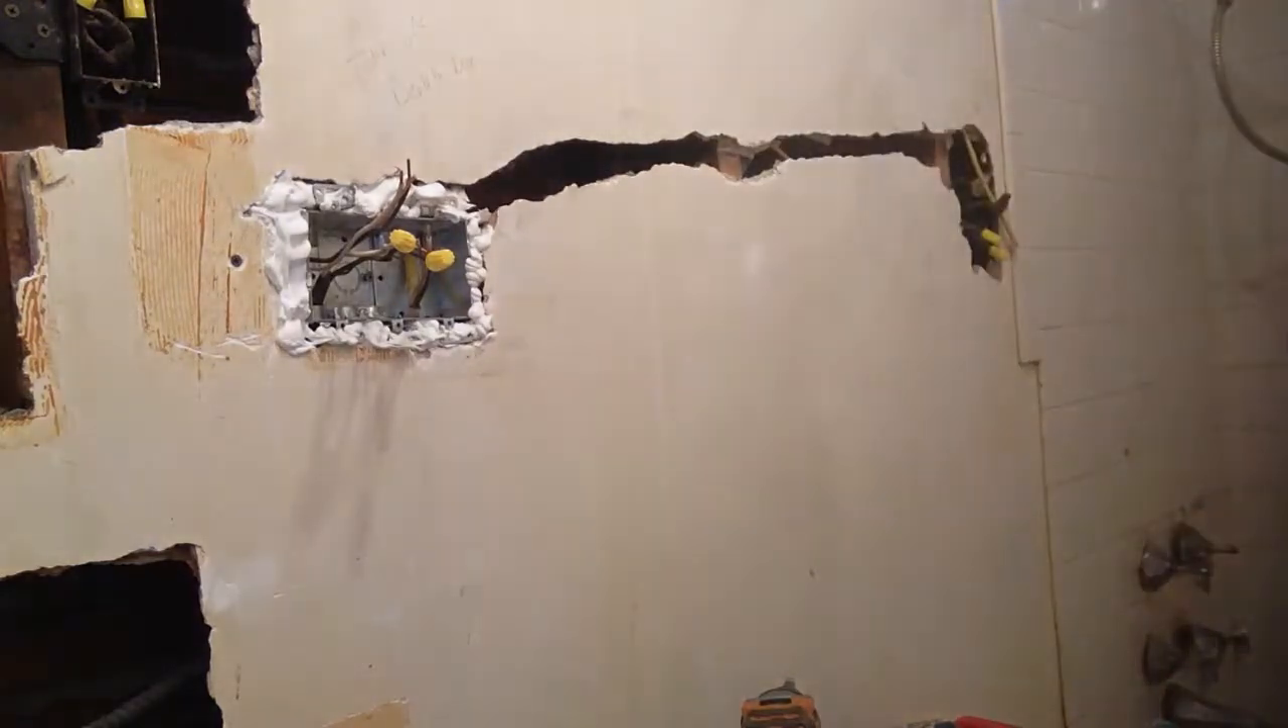Alright, I think we got our box caulked in there nice.